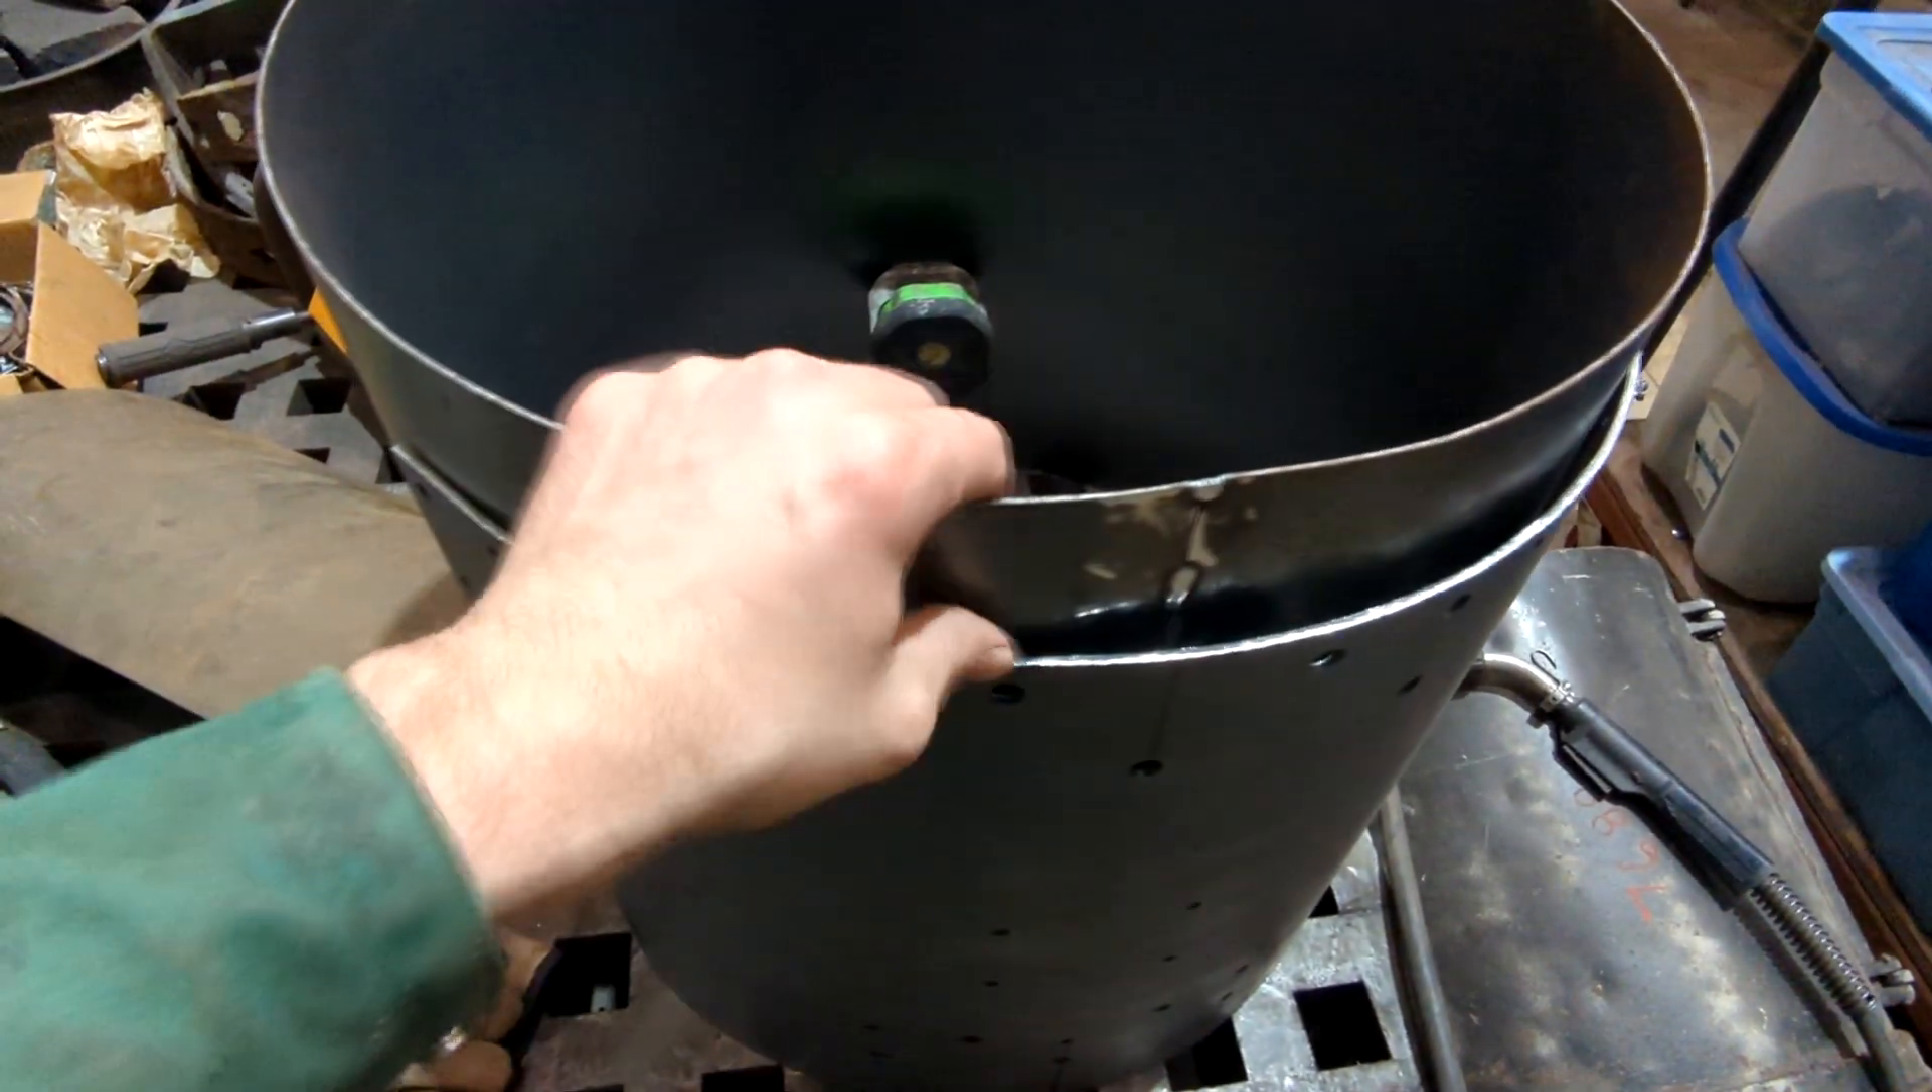So I have the barrel here with the outer part that we made last video and you can see there's a gap here.